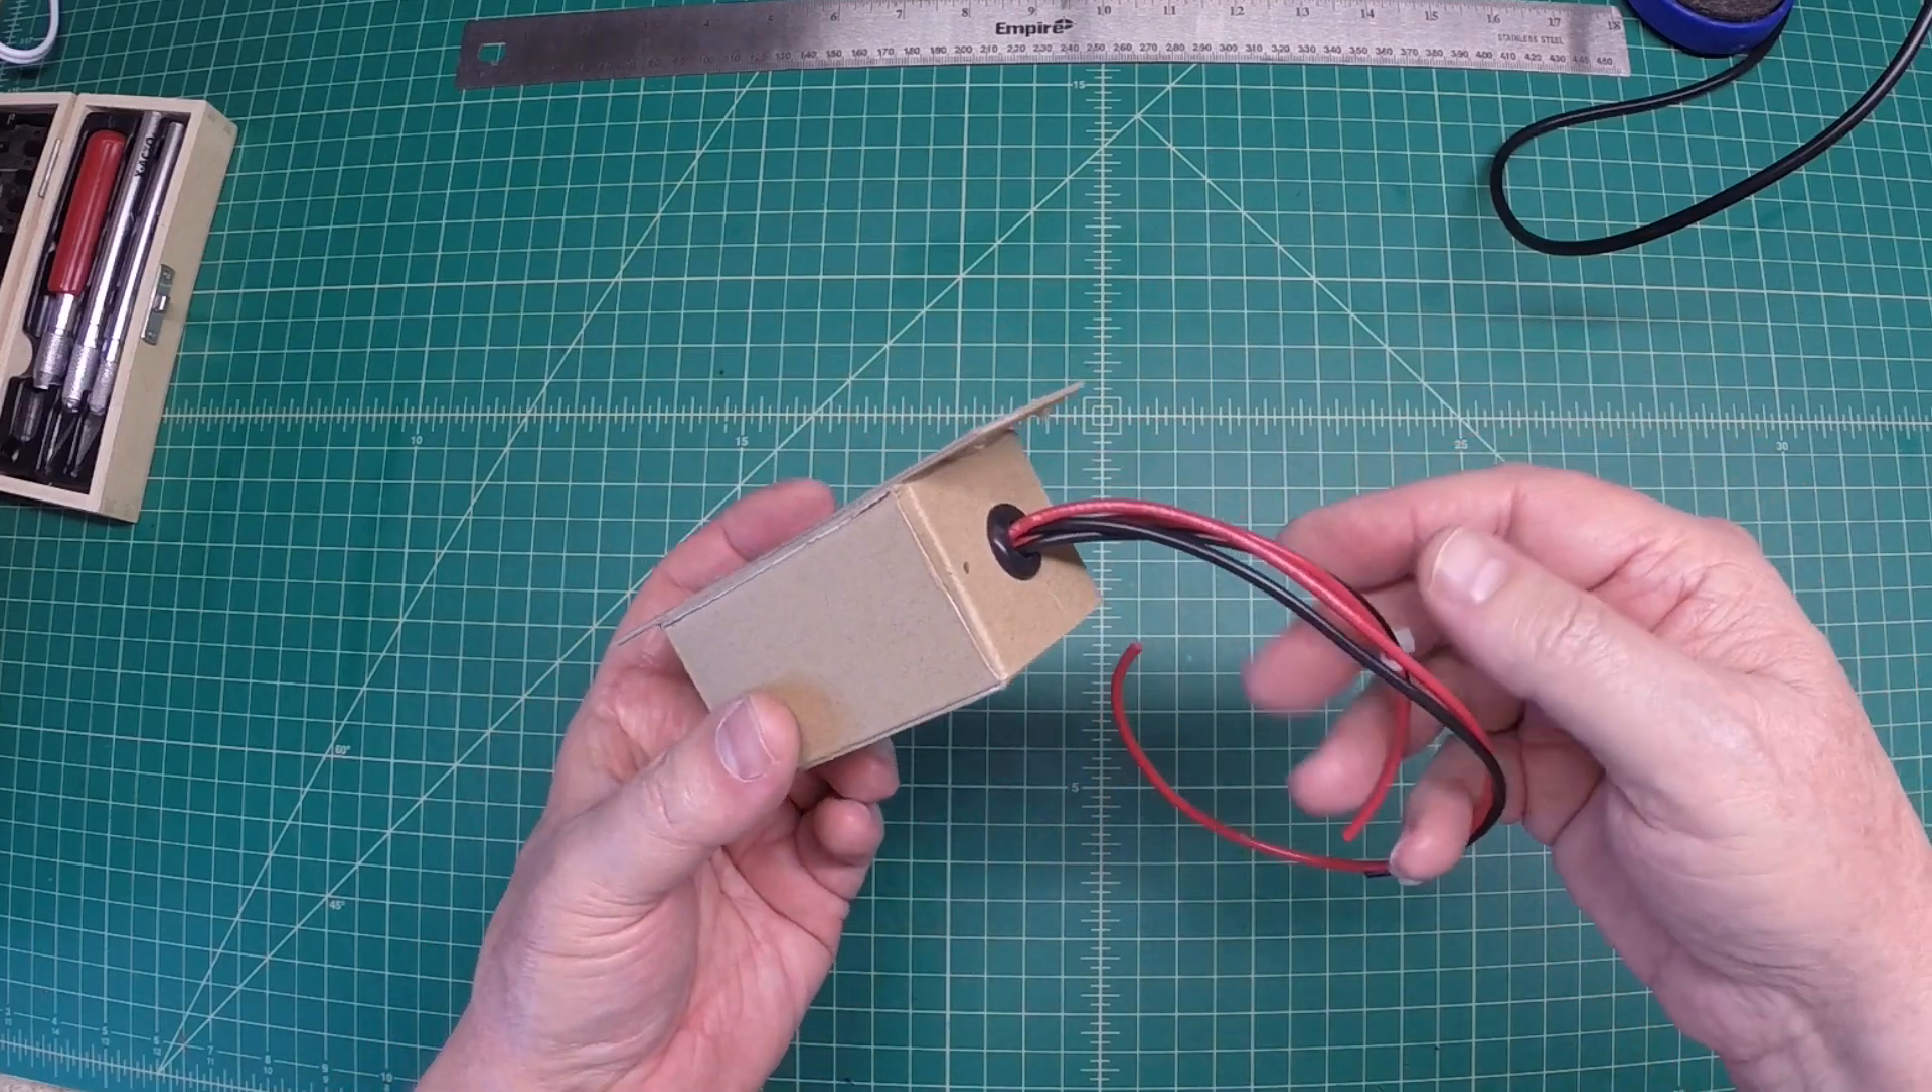Okay, I've got the capacitor box built. And the lead's dressed.